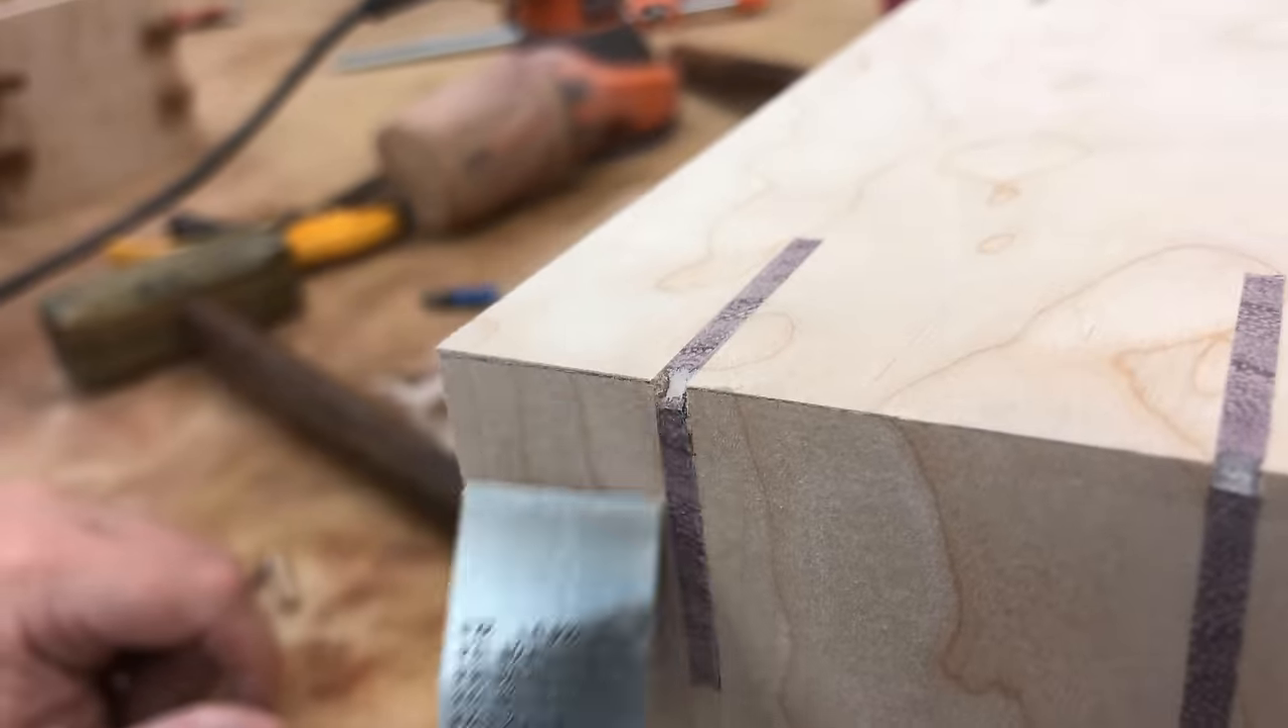When I cut these splines the wood that I had wasn't really wide enough. So they're actually just short of the corner.